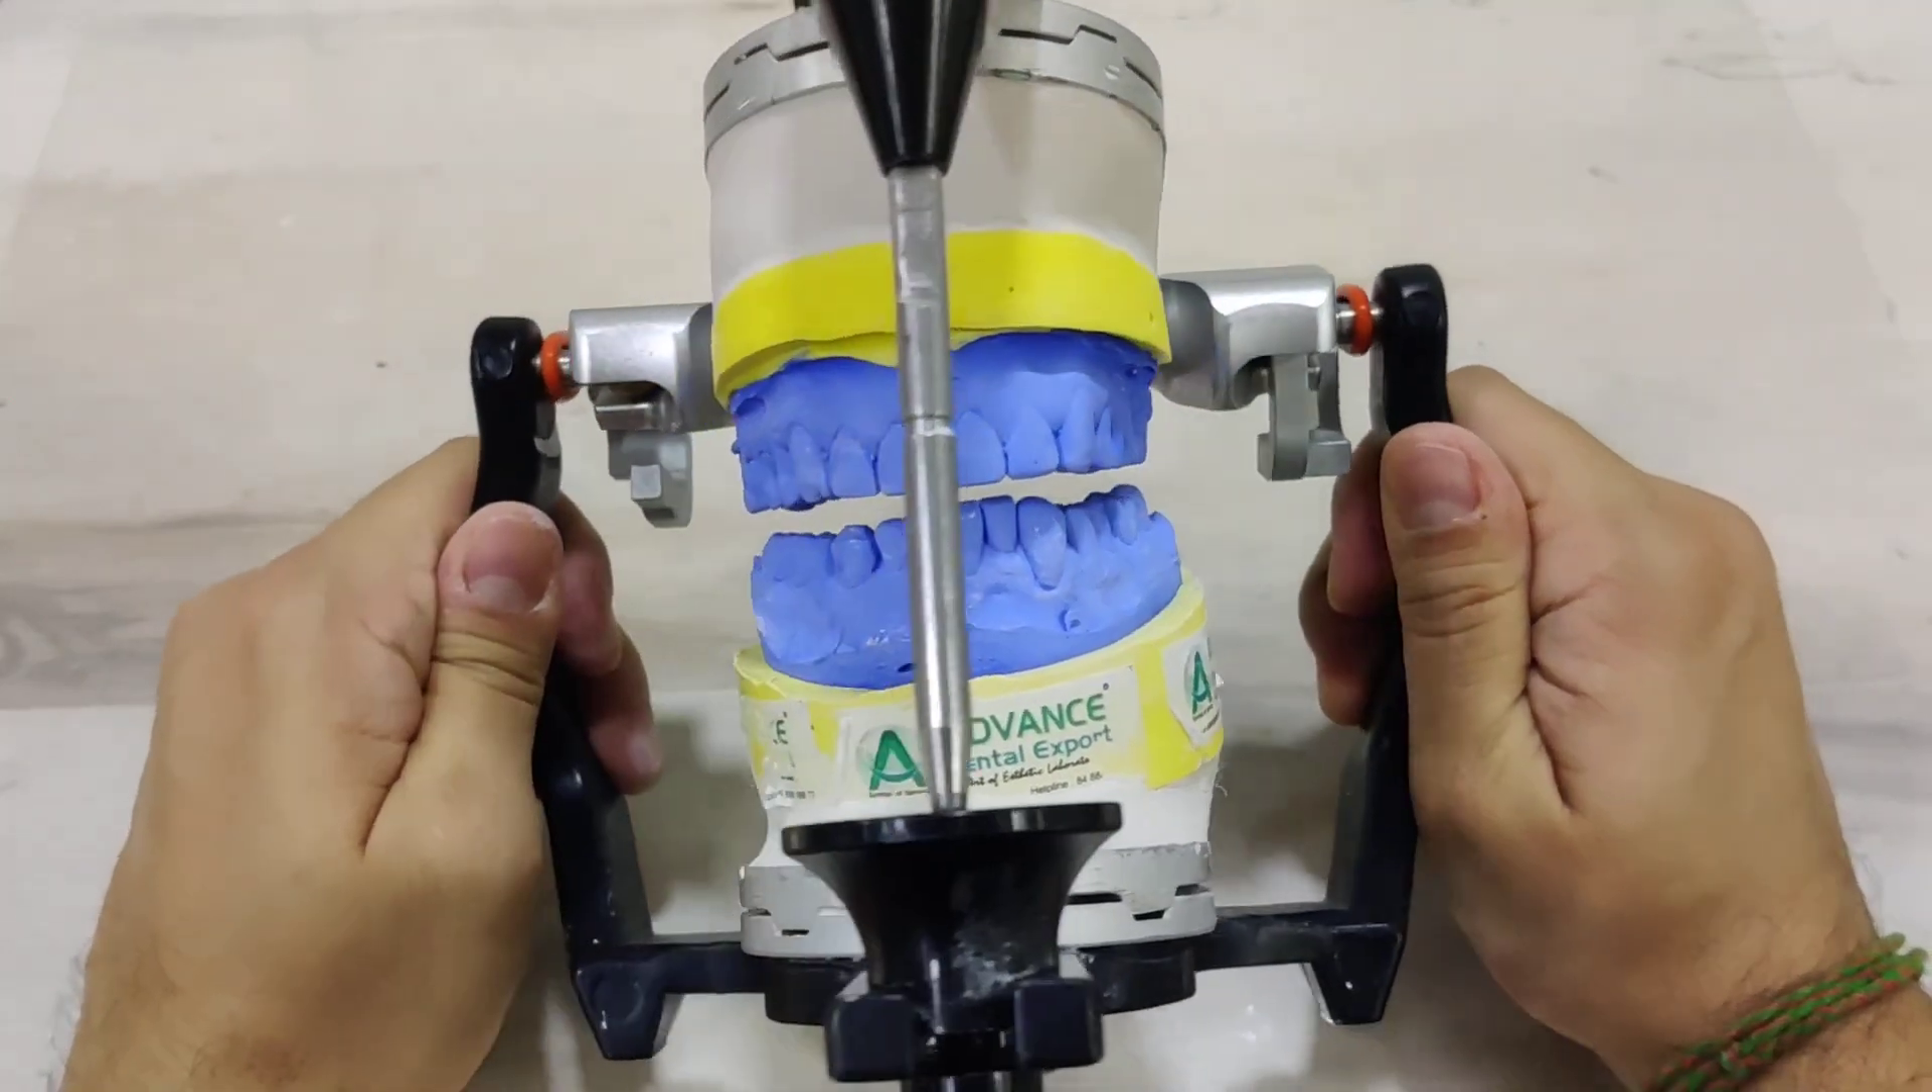As you can clearly see the upper member and the lower member of the cast are not articulating.